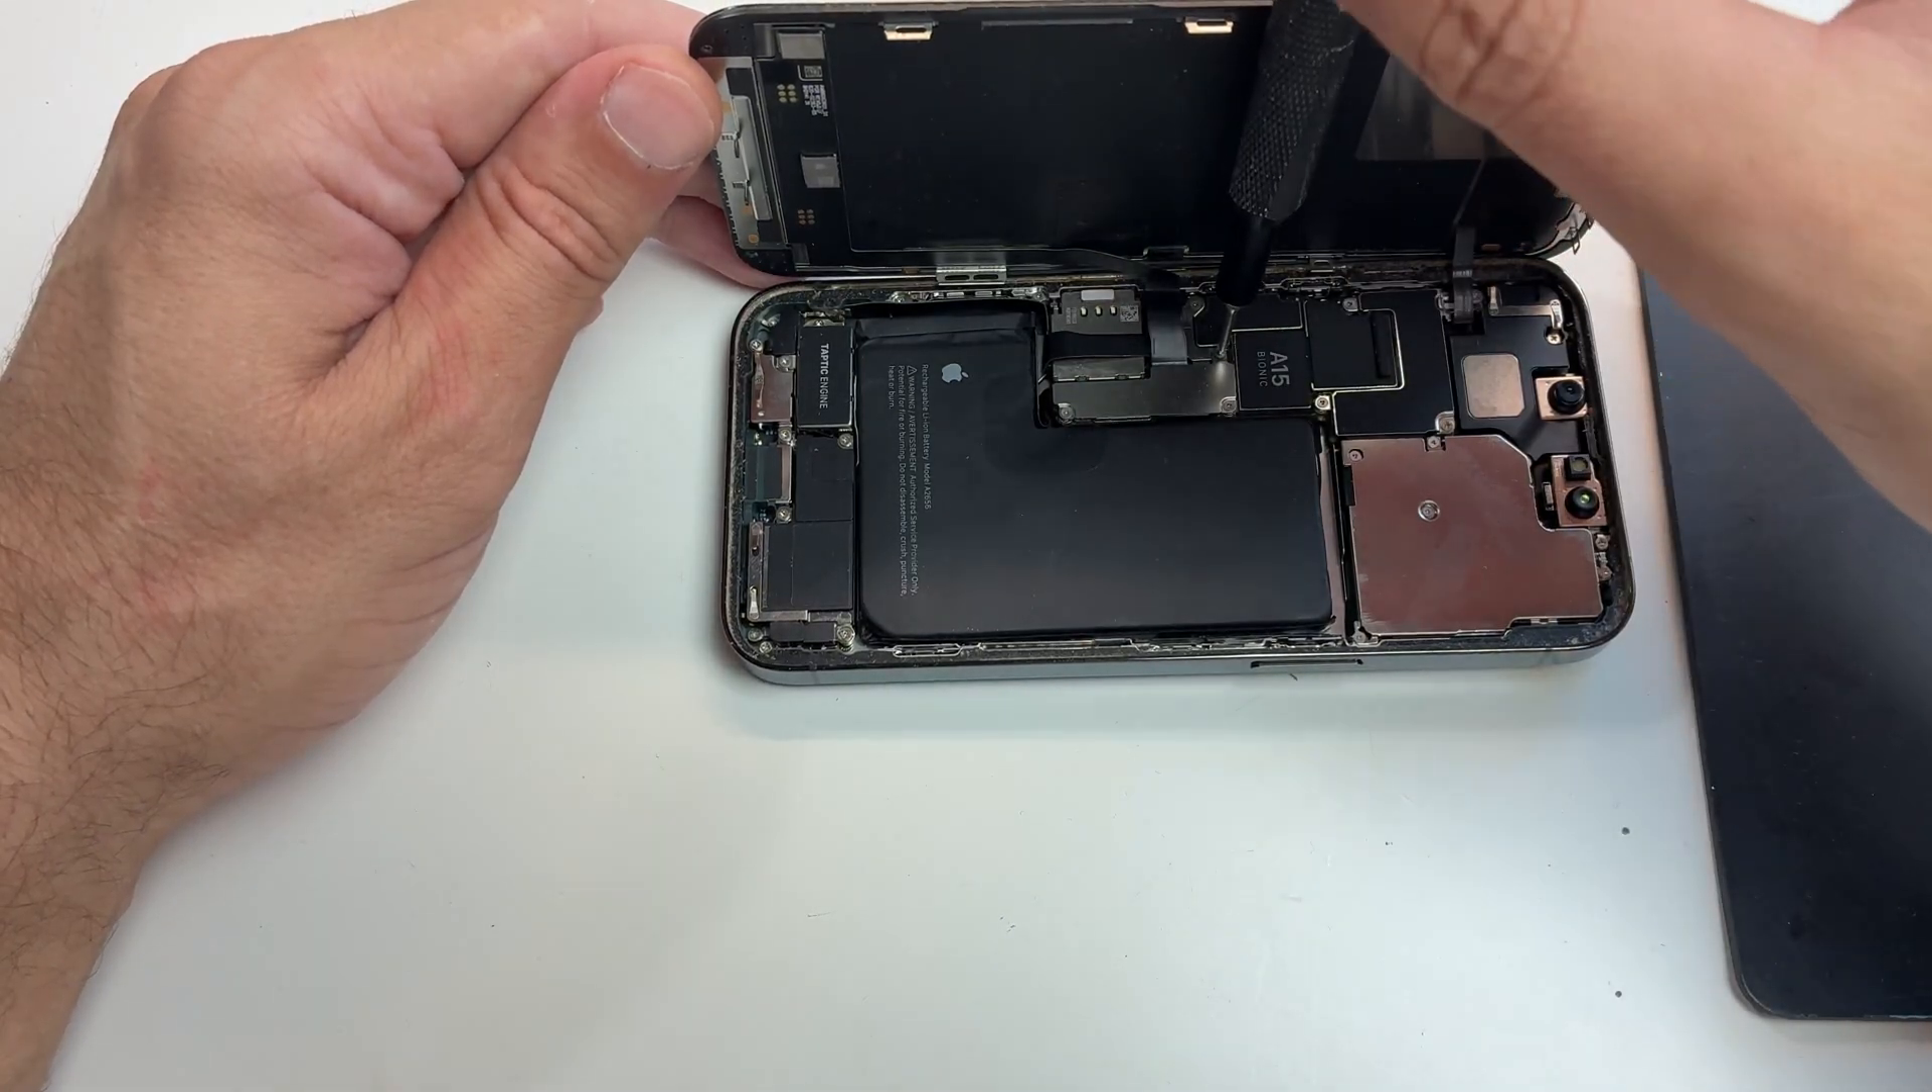The screen is already opened and you have access to the battery.